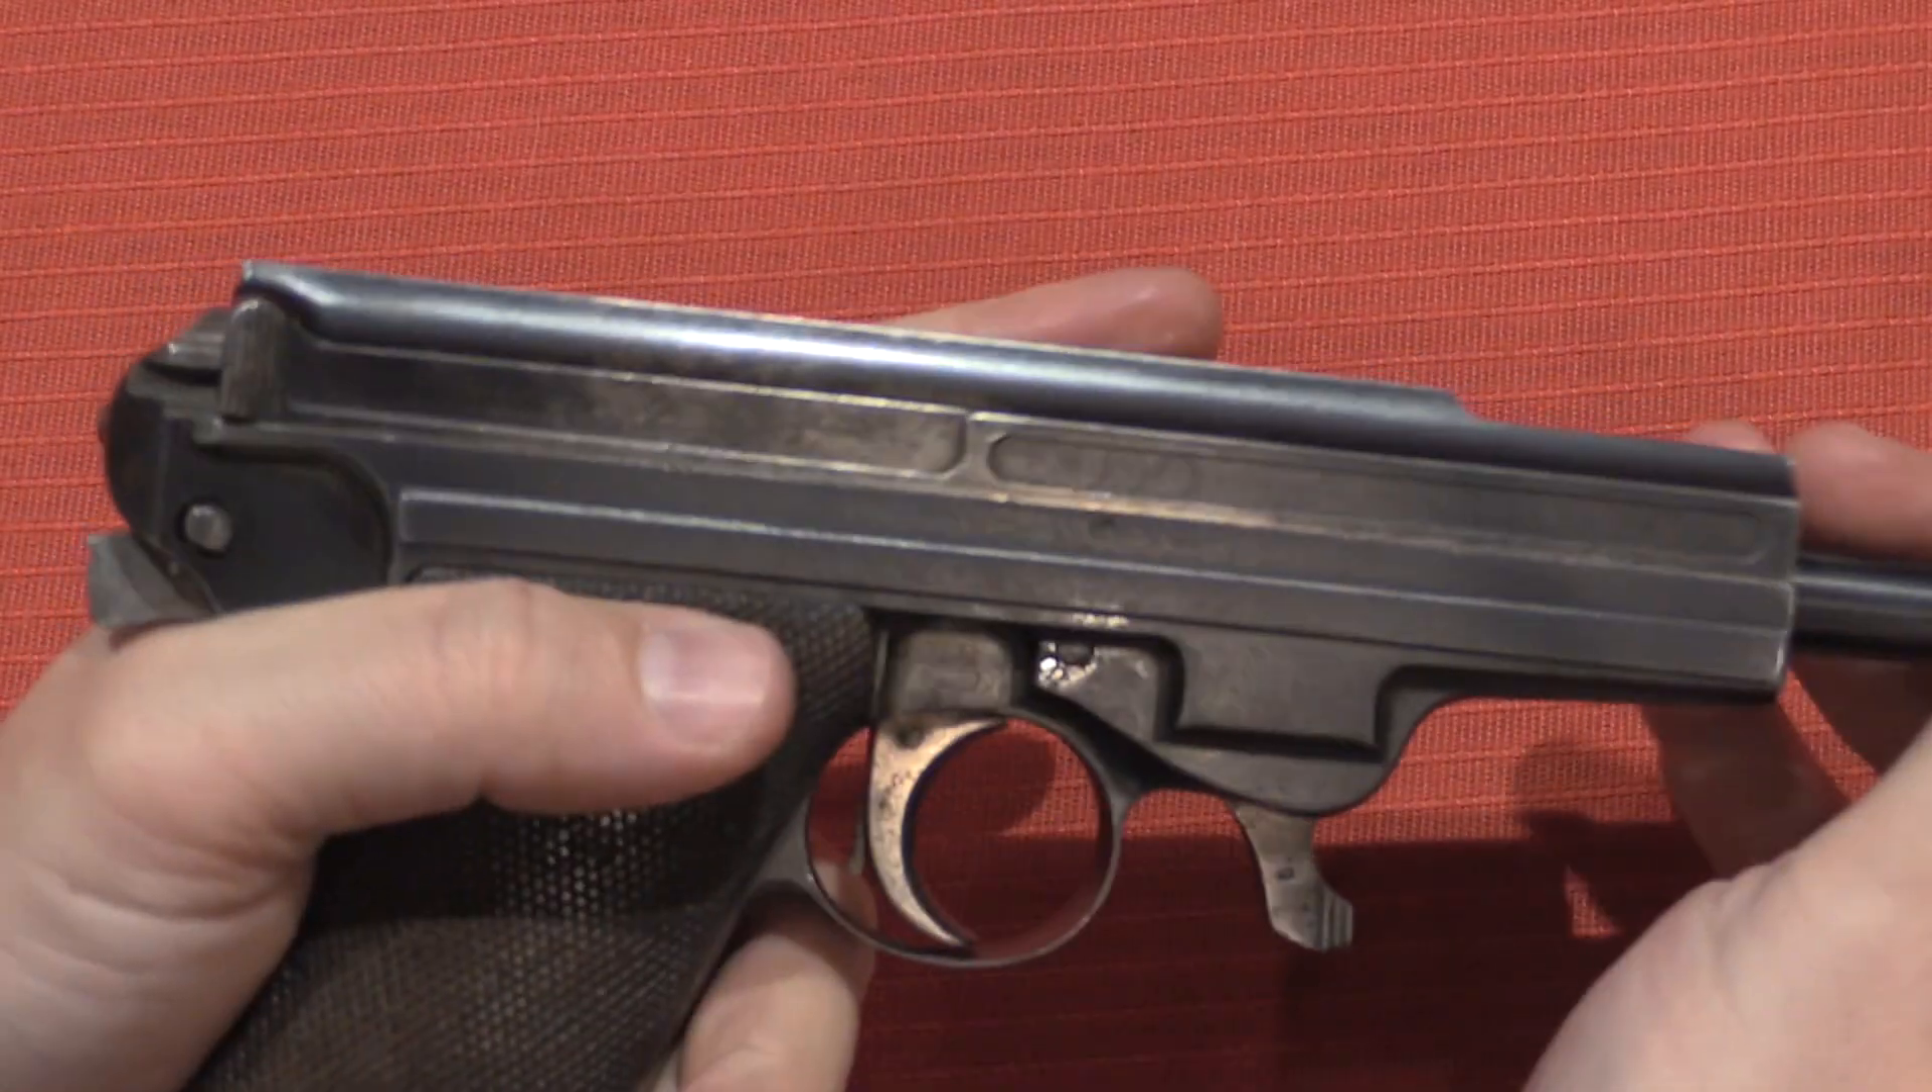Slide assembly is in.